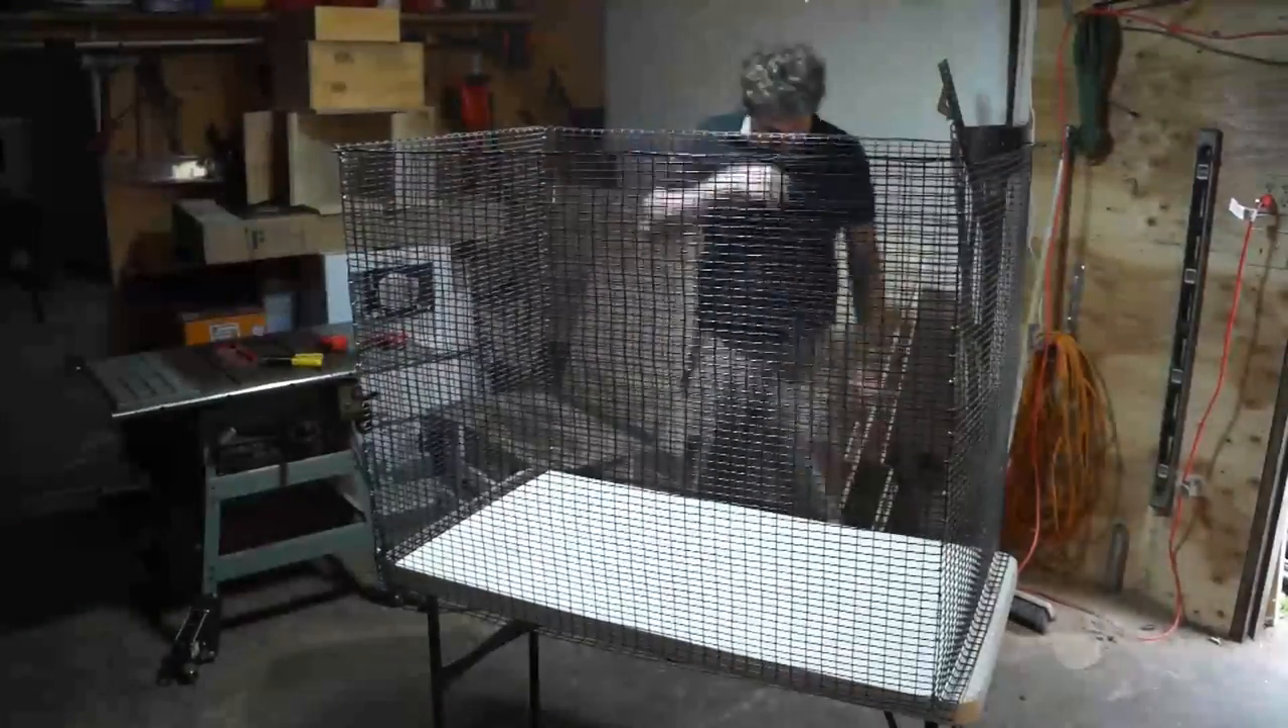And there she is sides assembled and a pretty decent sized enclosure at that.